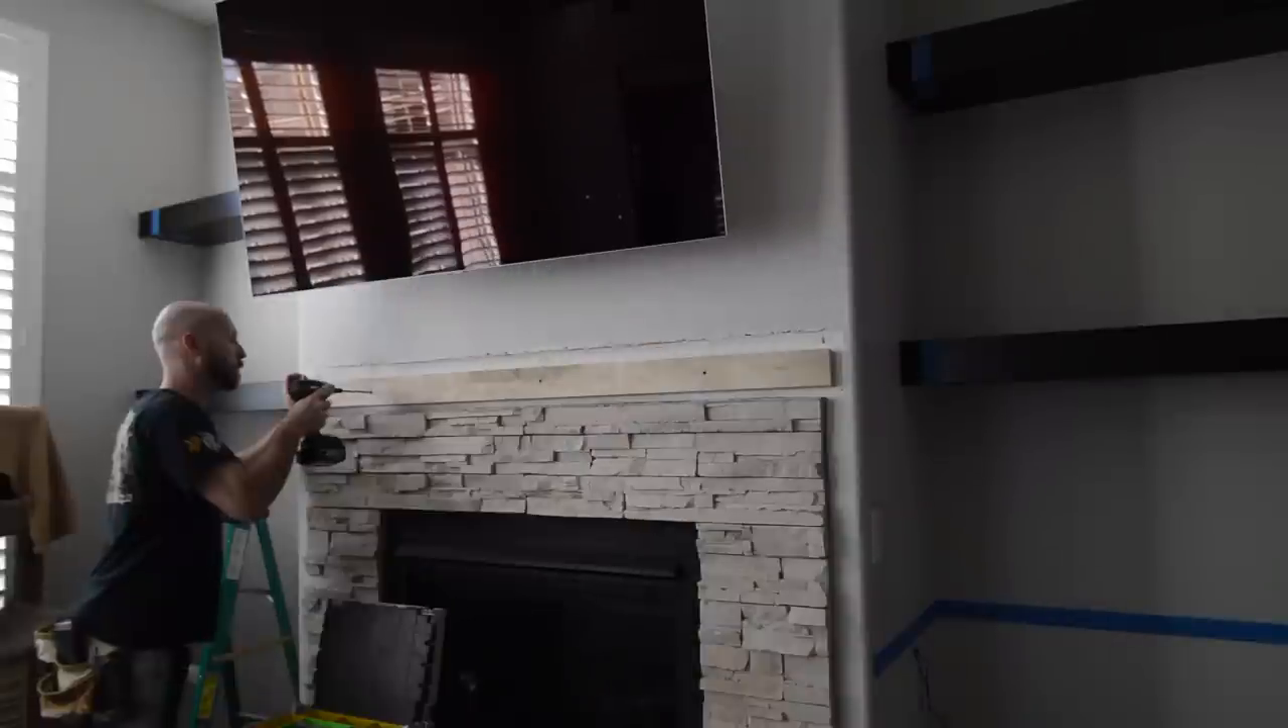Alright, now that all the shelves have been put together, it's time to hang the fireplace mantle.